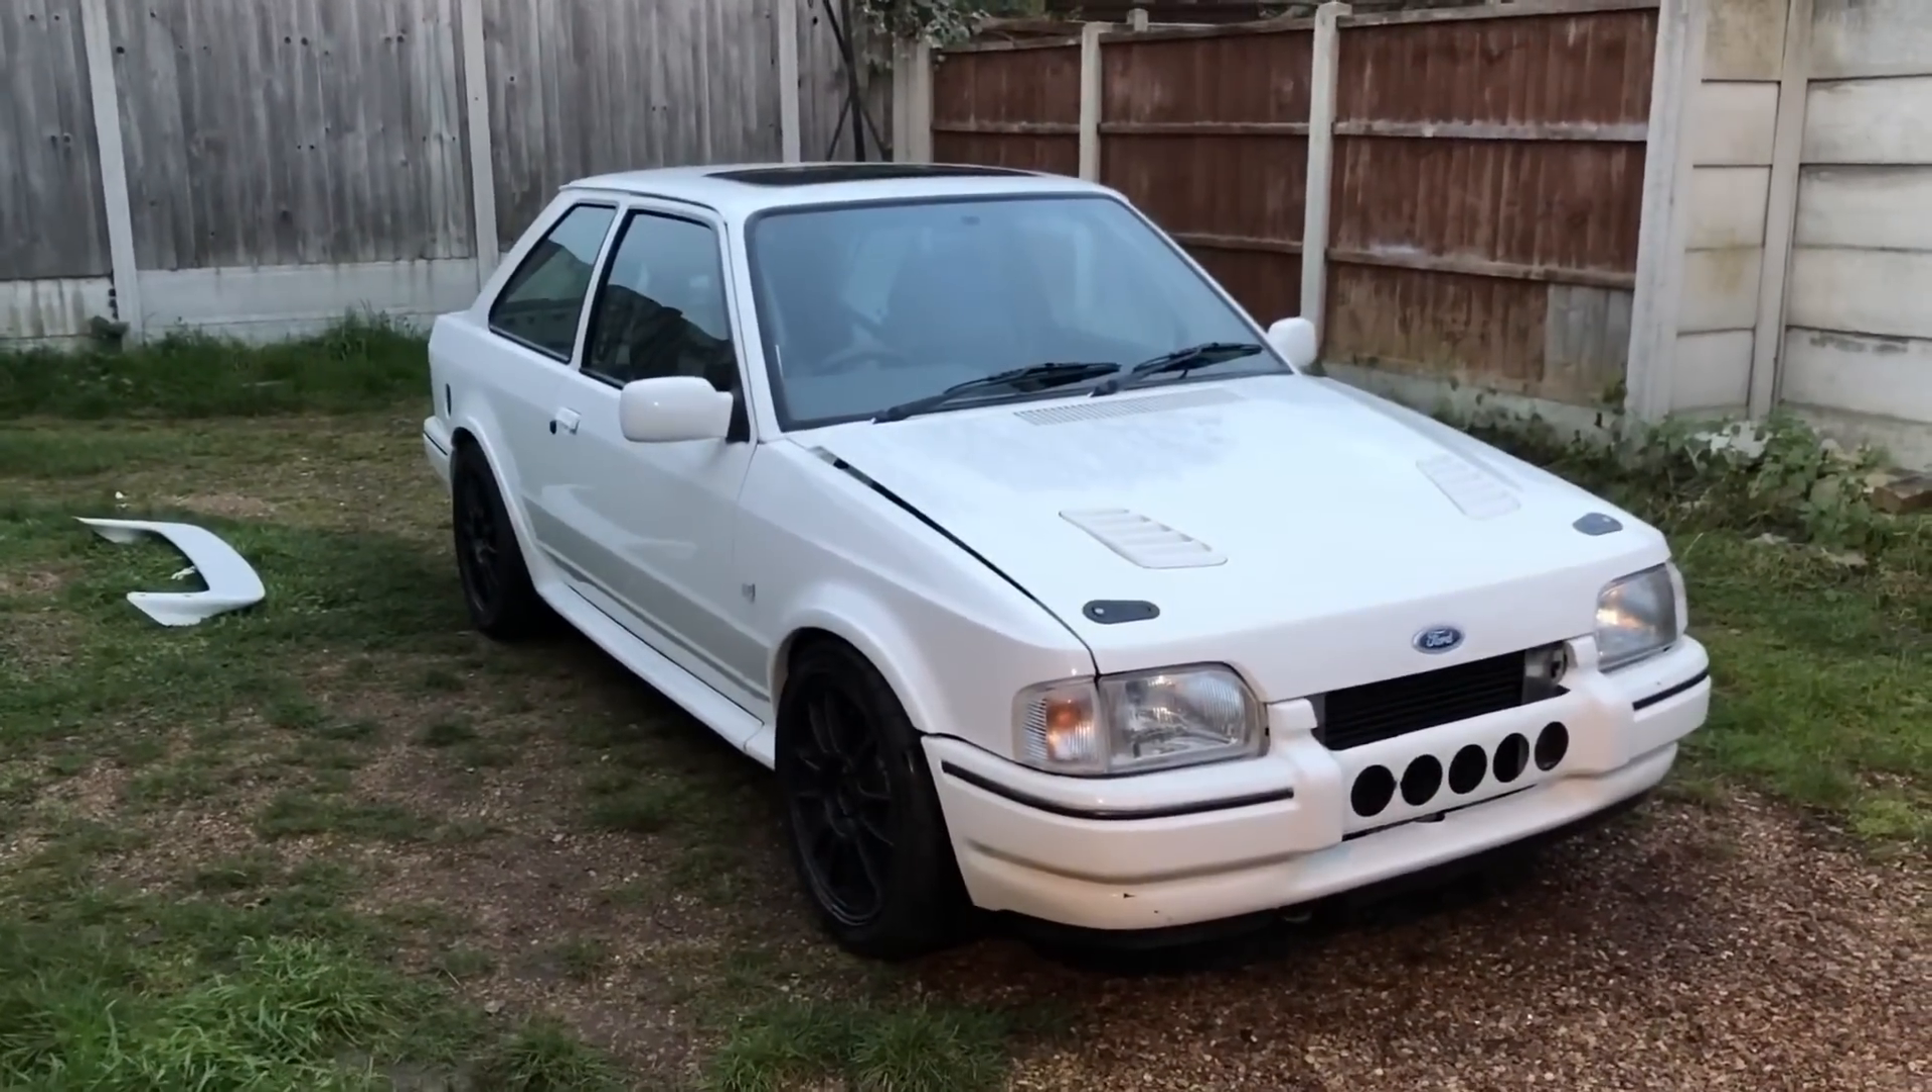So that's the car finished just got to put the spoiler back on.